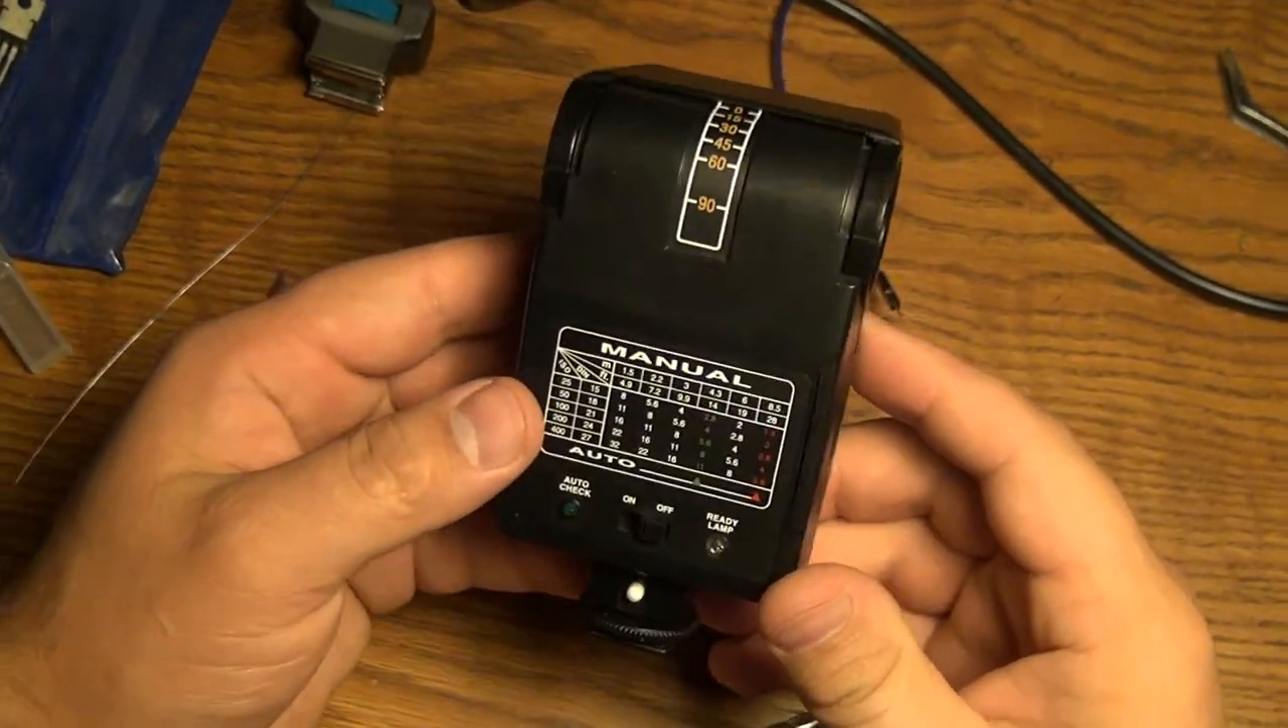I've got the flash all back together now.